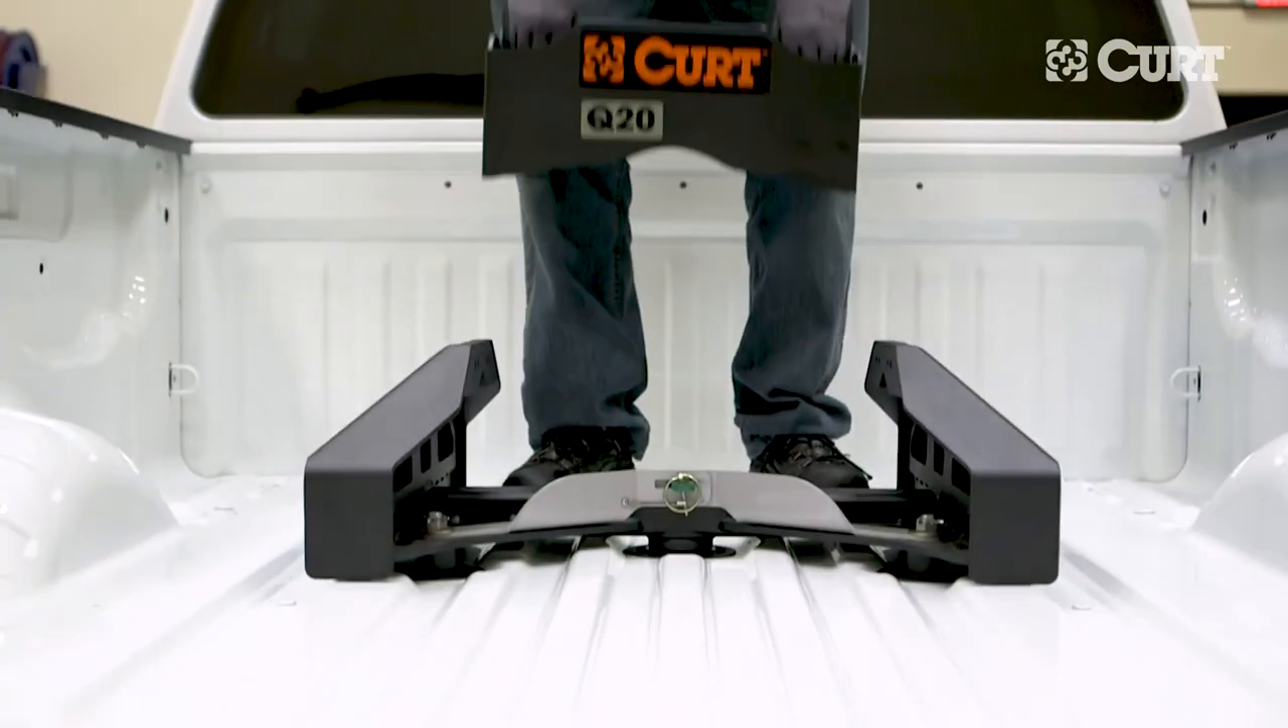Now the Nissan Puck System fifth wheel legs are installed and ready to use.